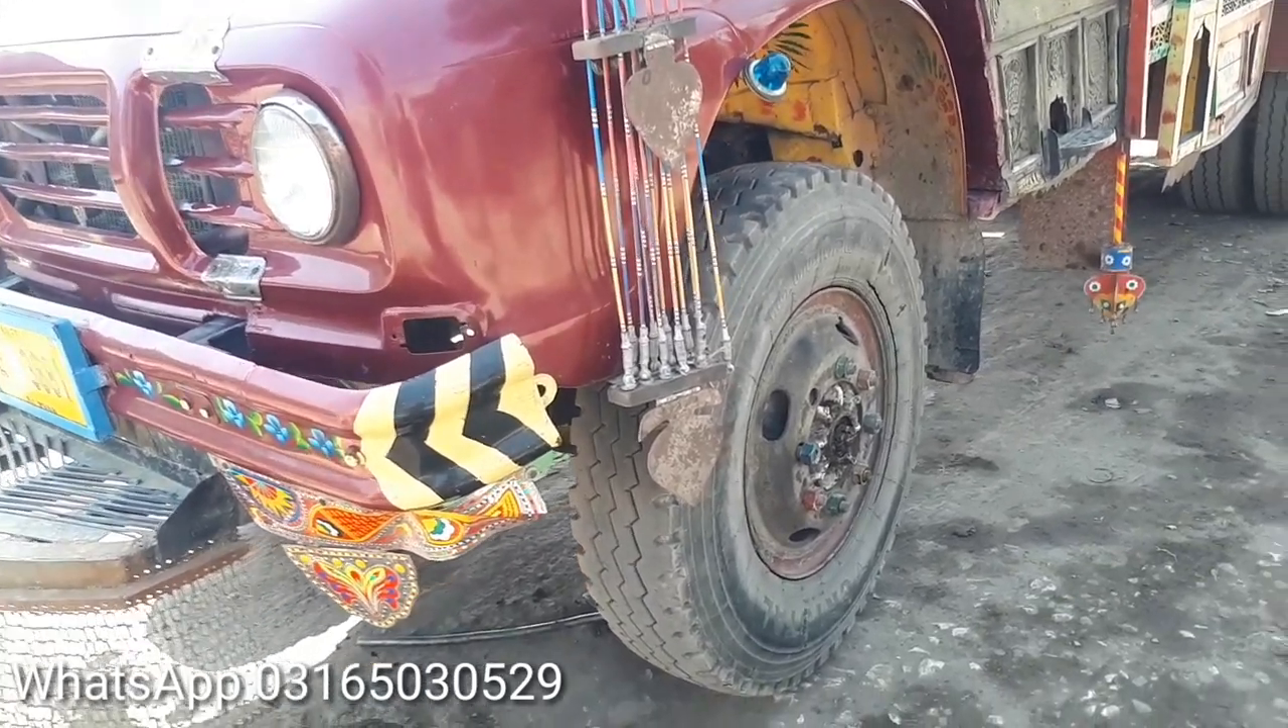ہم نے تو ماشاءاللہ الحمدللہ یہ ویل فٹنگ ہو چکا ہے۔